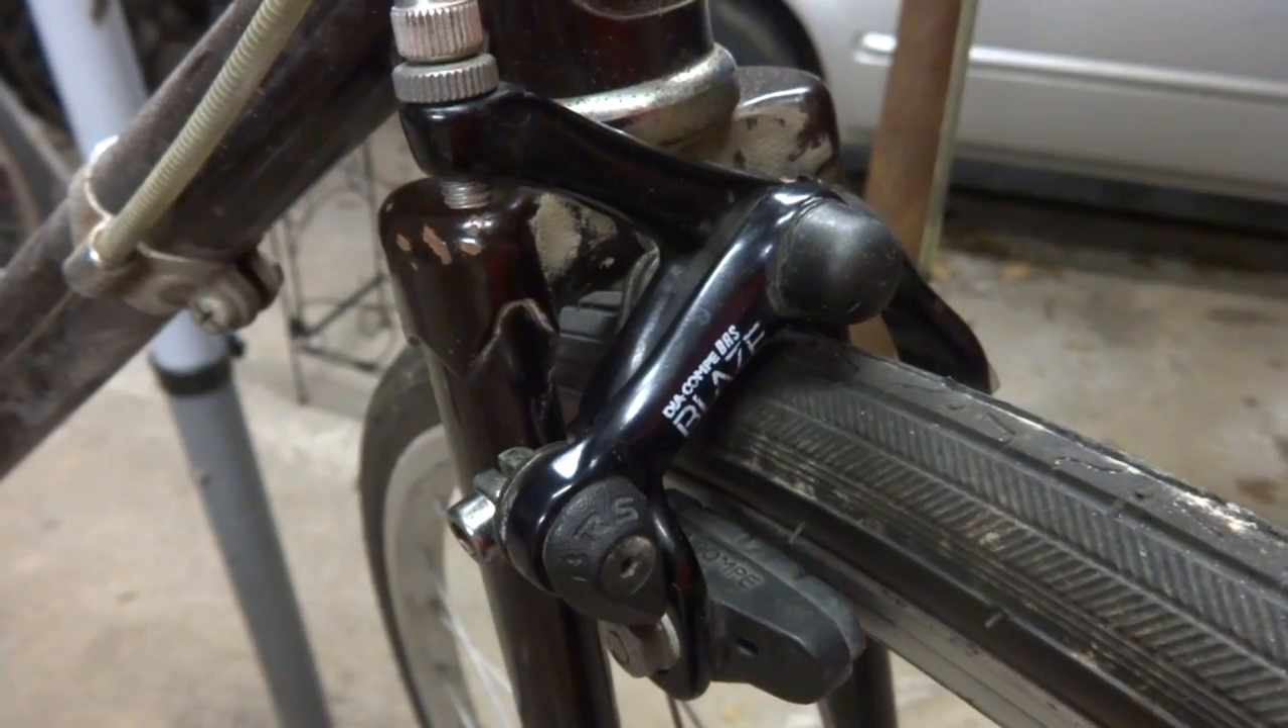And so now you got the brake mounted on the front.